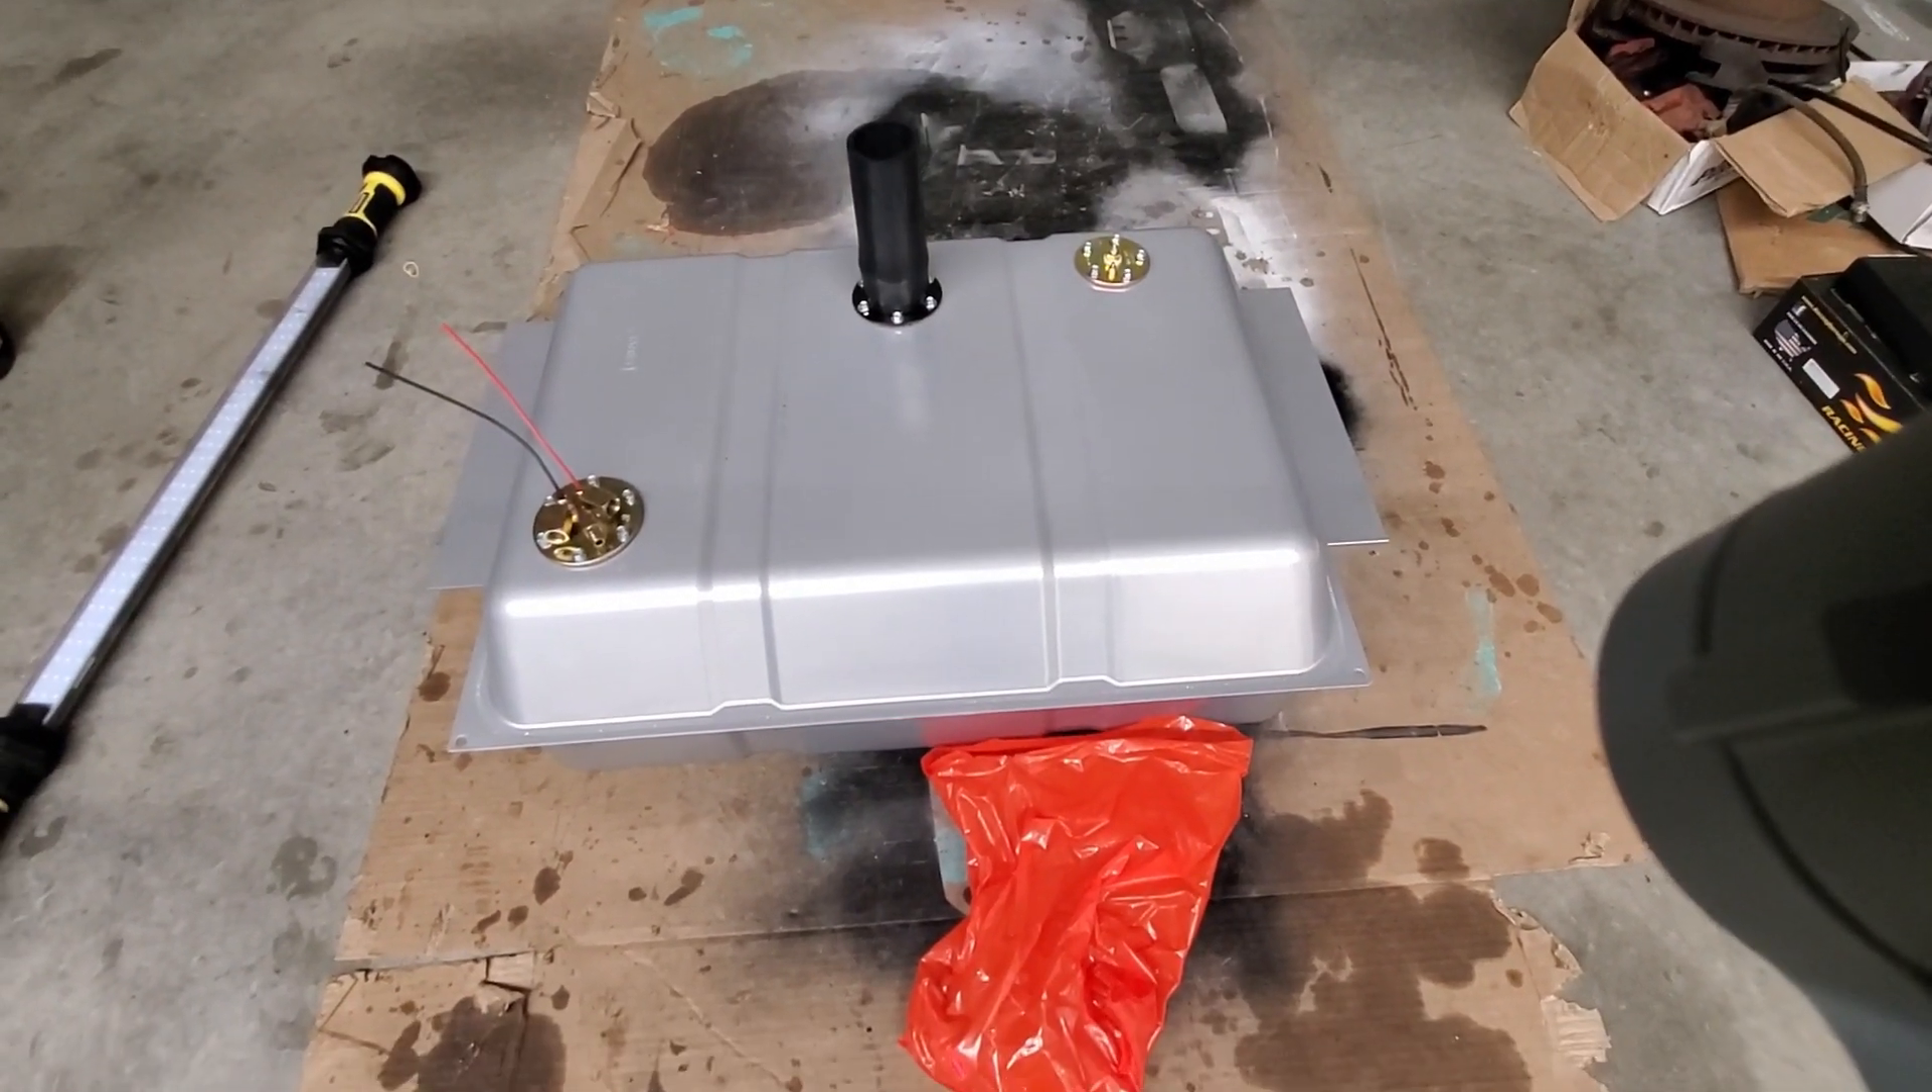Well that is the tank put together guys.